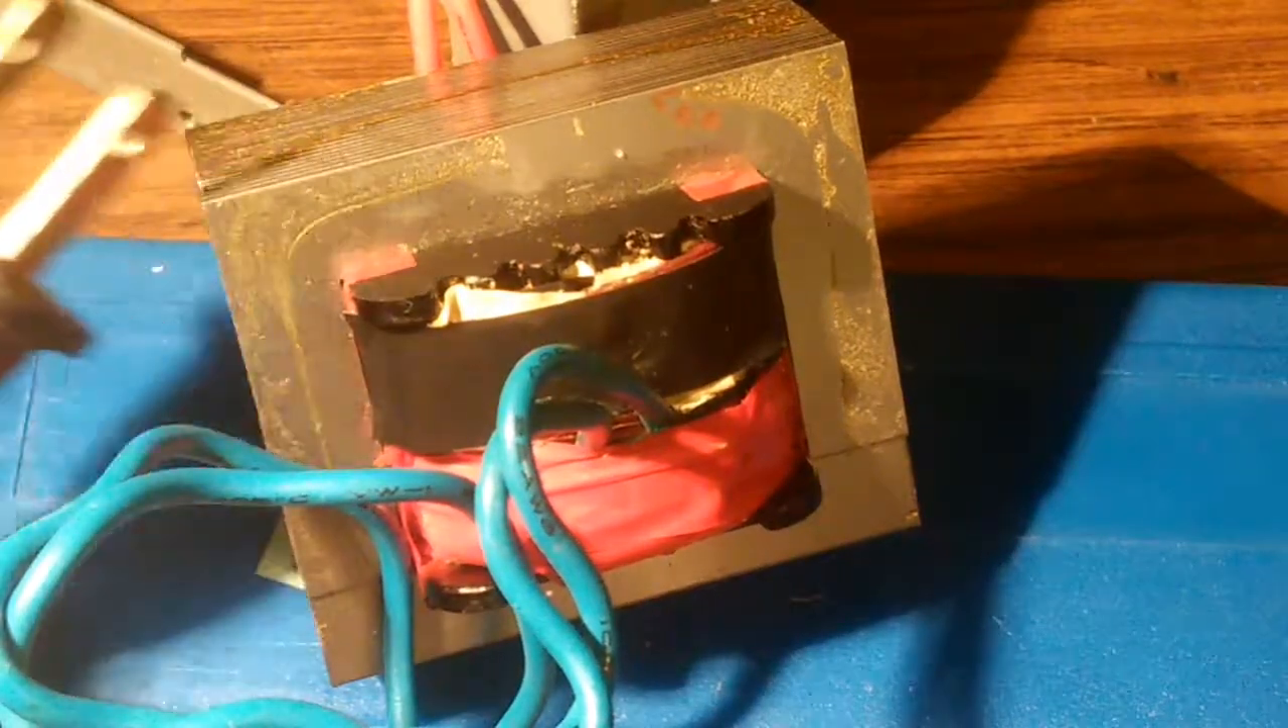Now I've gone ahead and I've applied several layers of electrical tape where all that previous paper tape was cut.